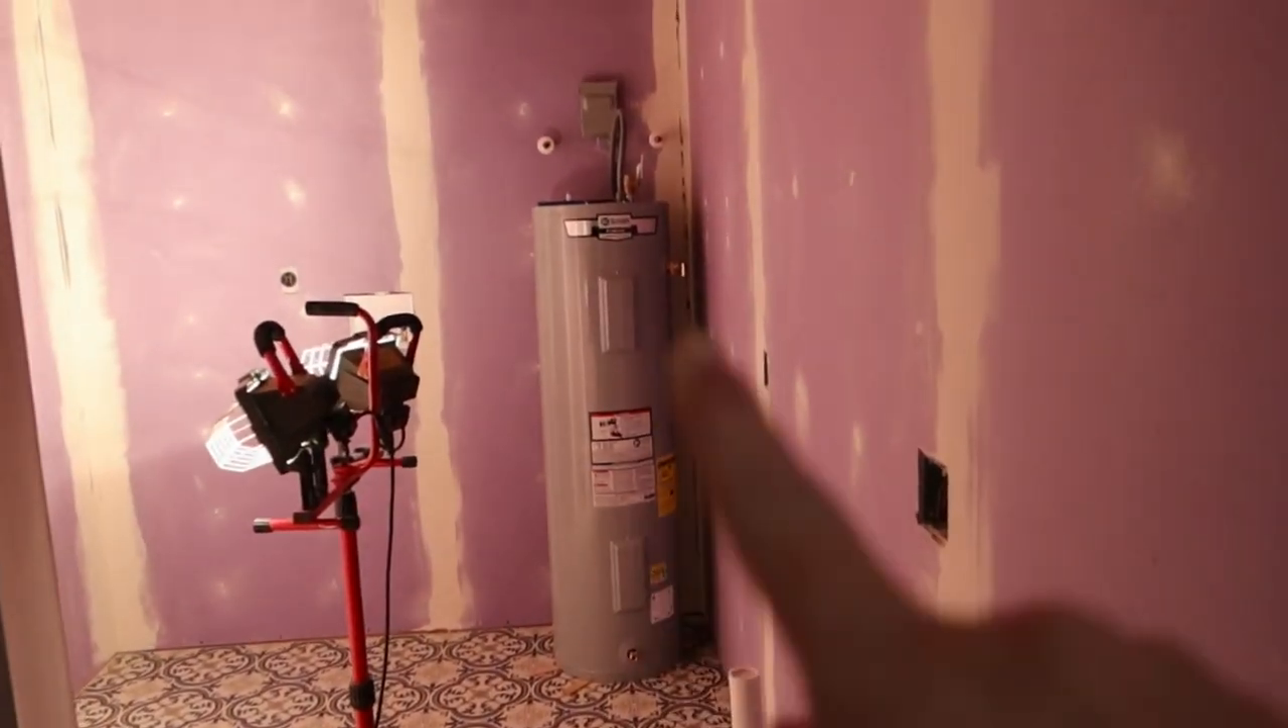The water is not hooked up, but the electric is.